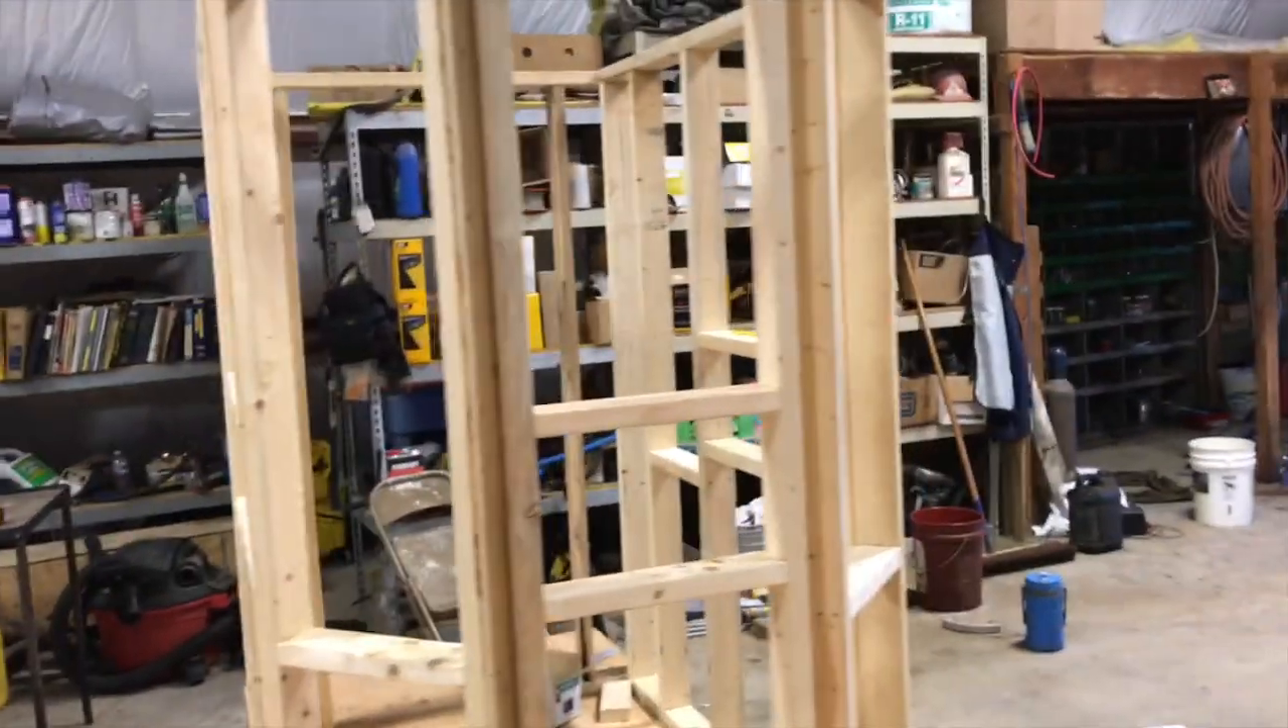Okay, so I got the framing done for the deer blind.